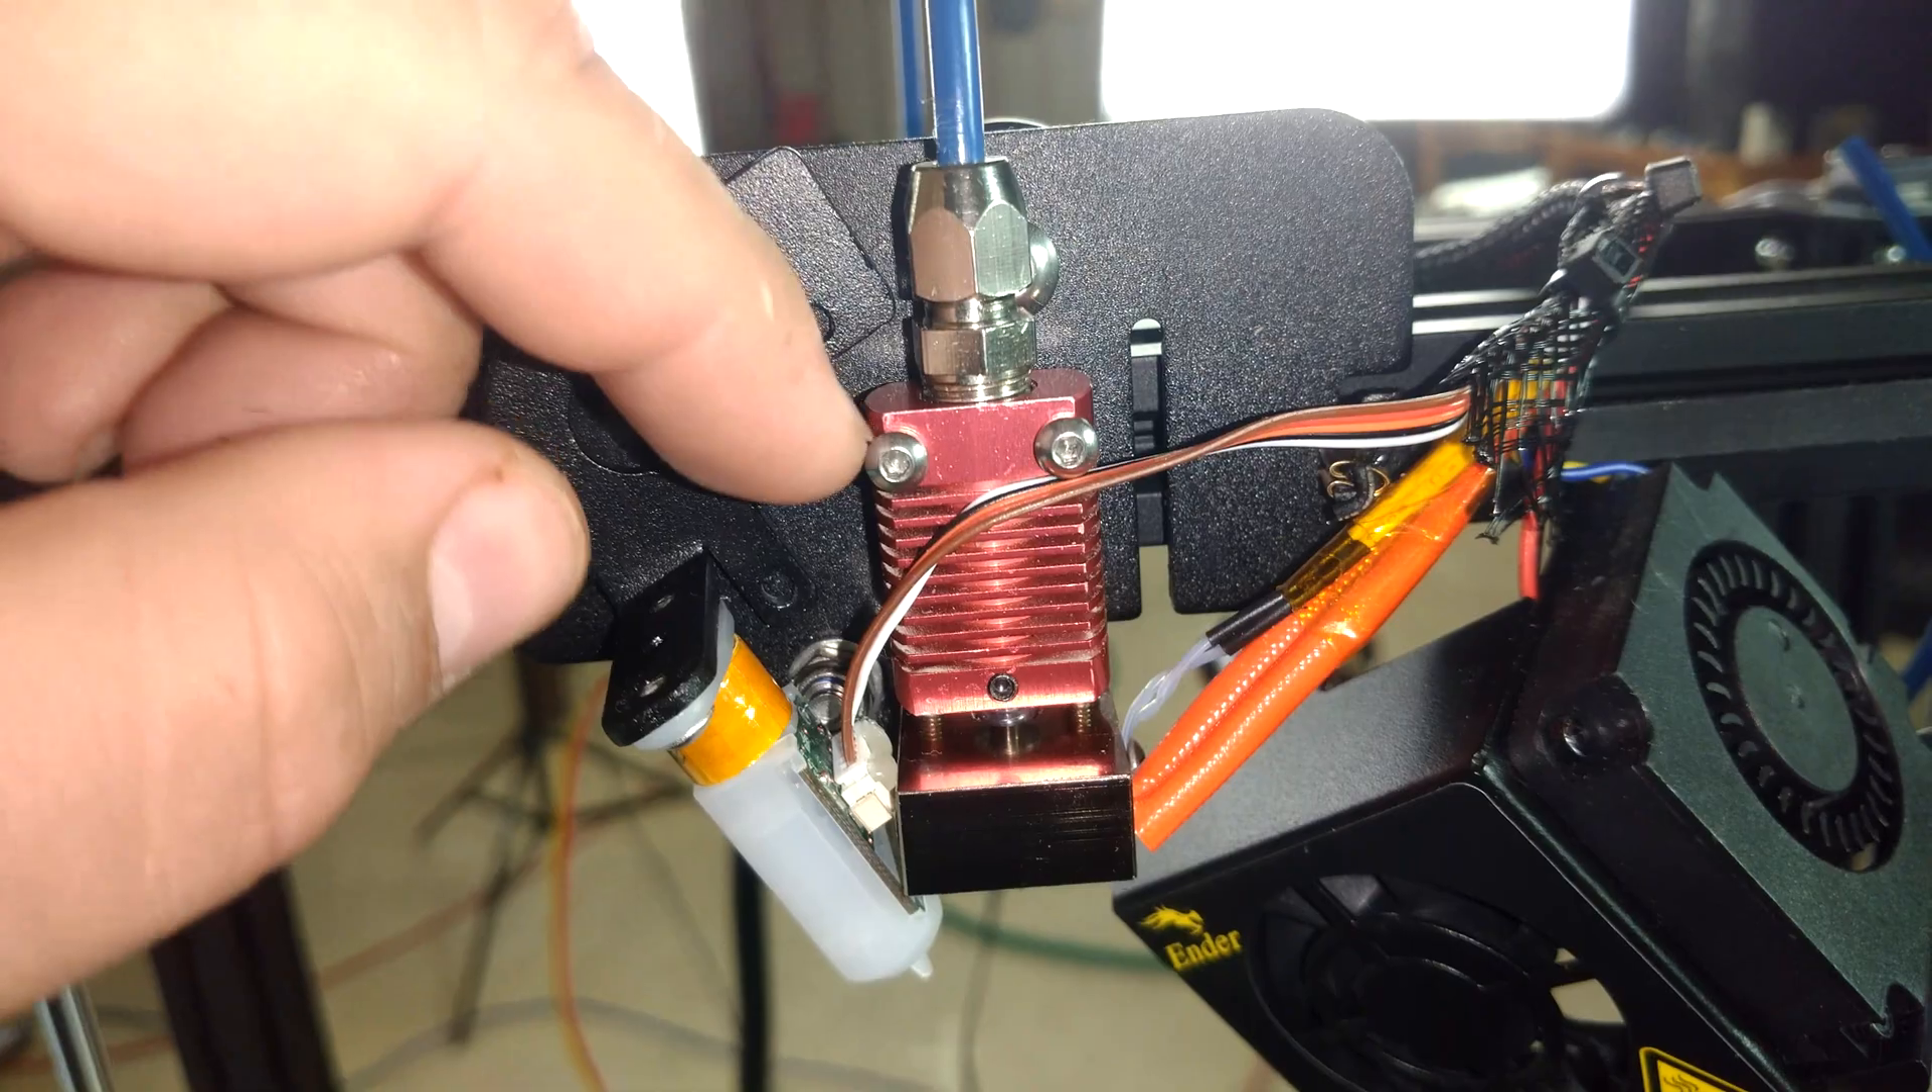For right now, we just want to get everything situated and ready to go. Okie doke. We have got our new hot end in place.